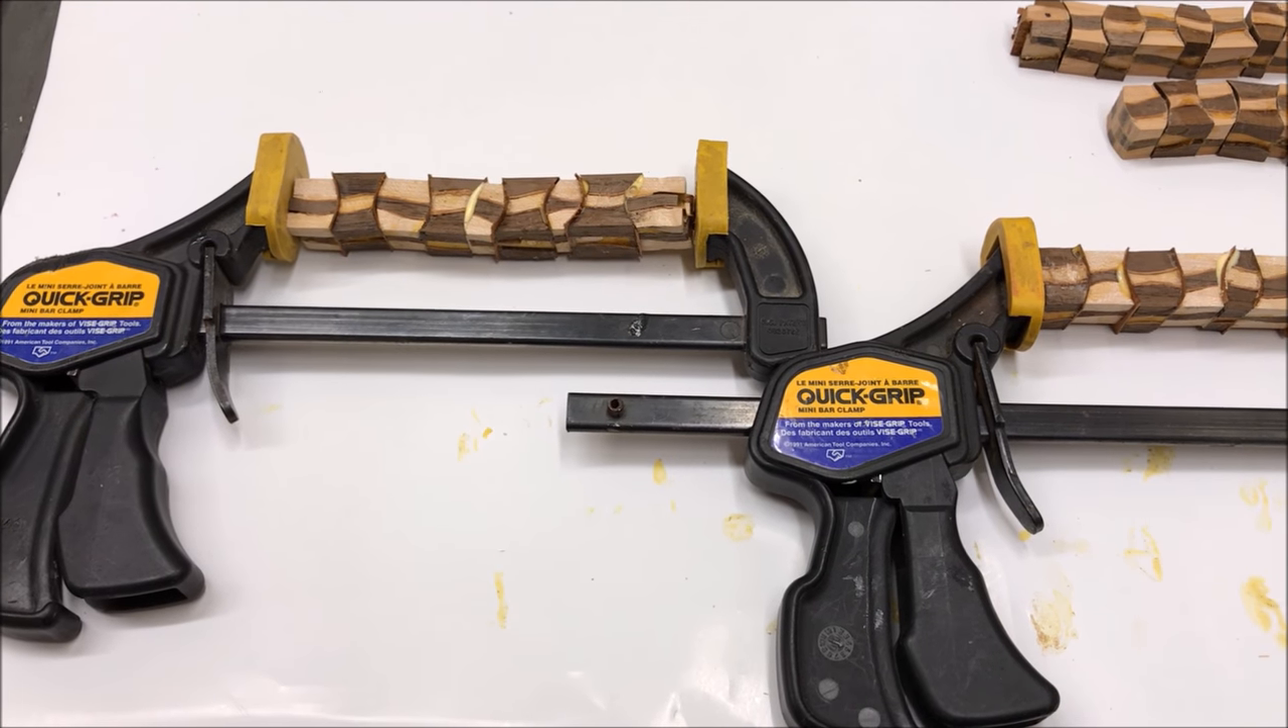I just made the final glue up on my maple and walnut blanks.